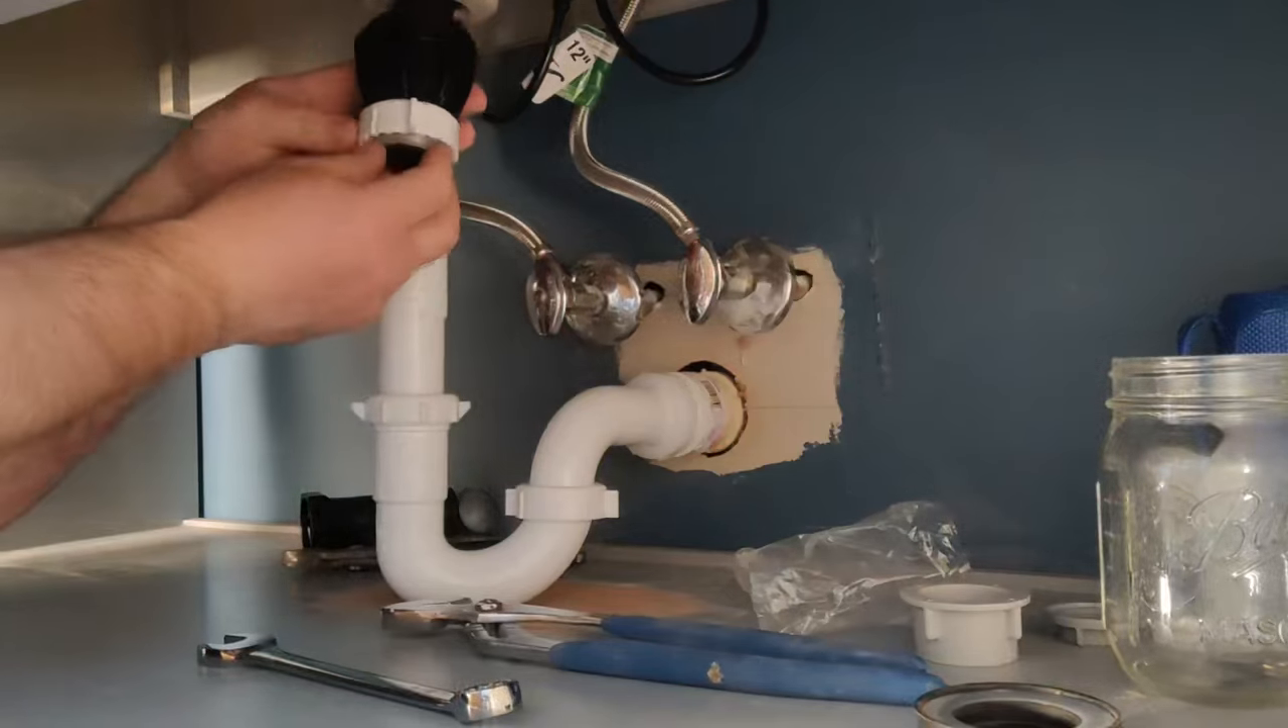As you see I already have the p-trap installed.